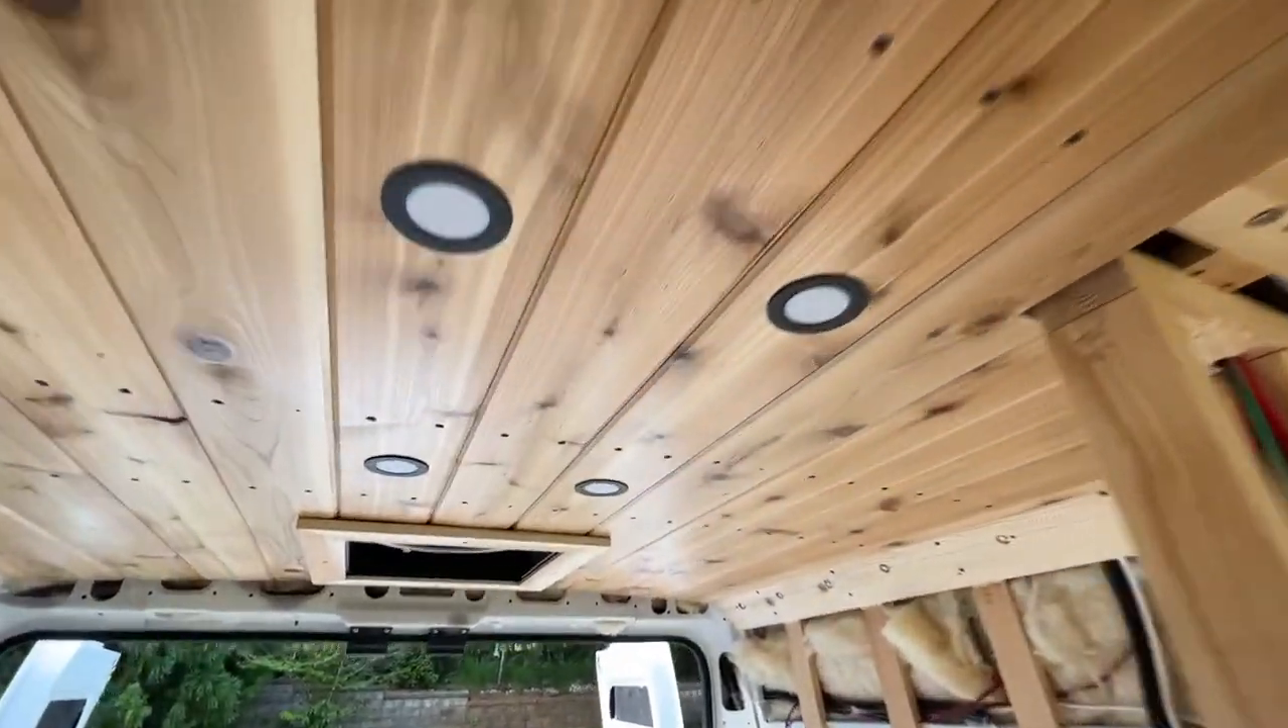The lights are all in place.